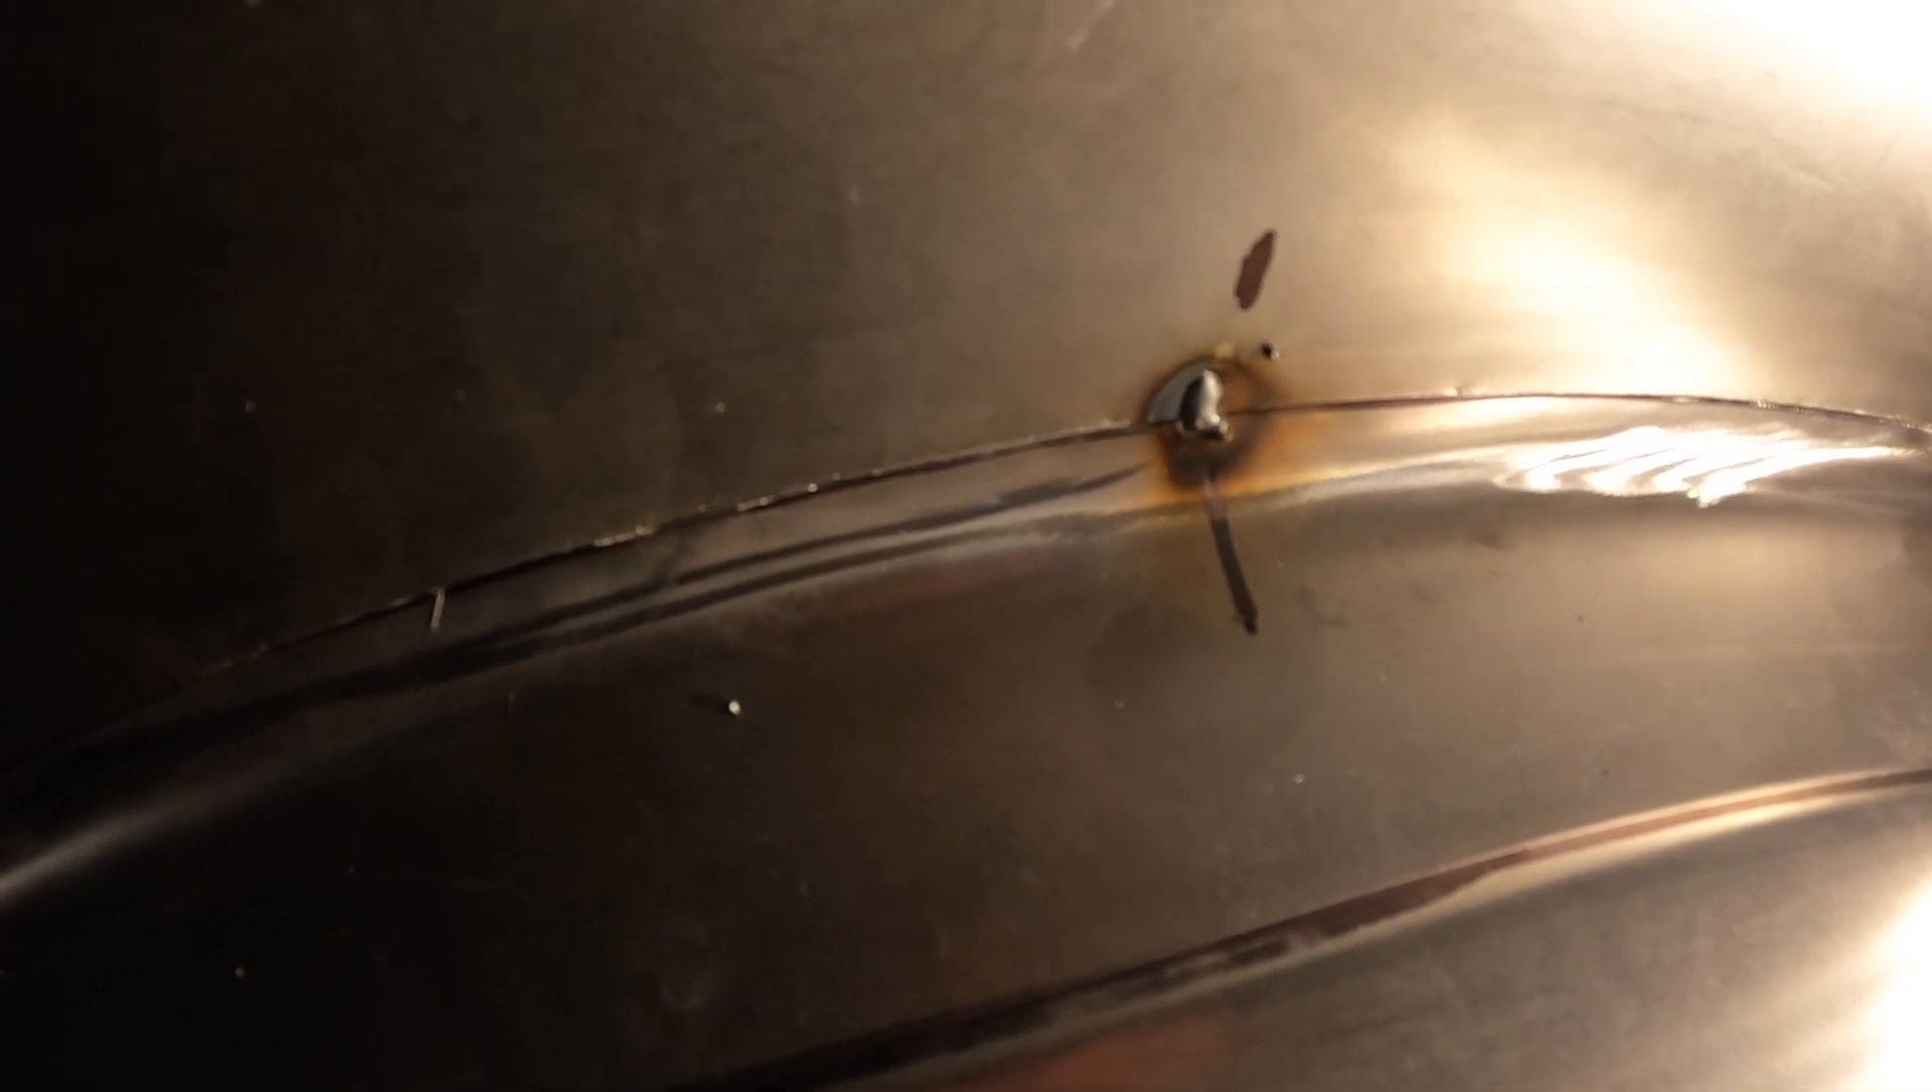So we've just got one tack weld in the center so we start off from there and just tack around each side and just holding it on the edge at the same time.